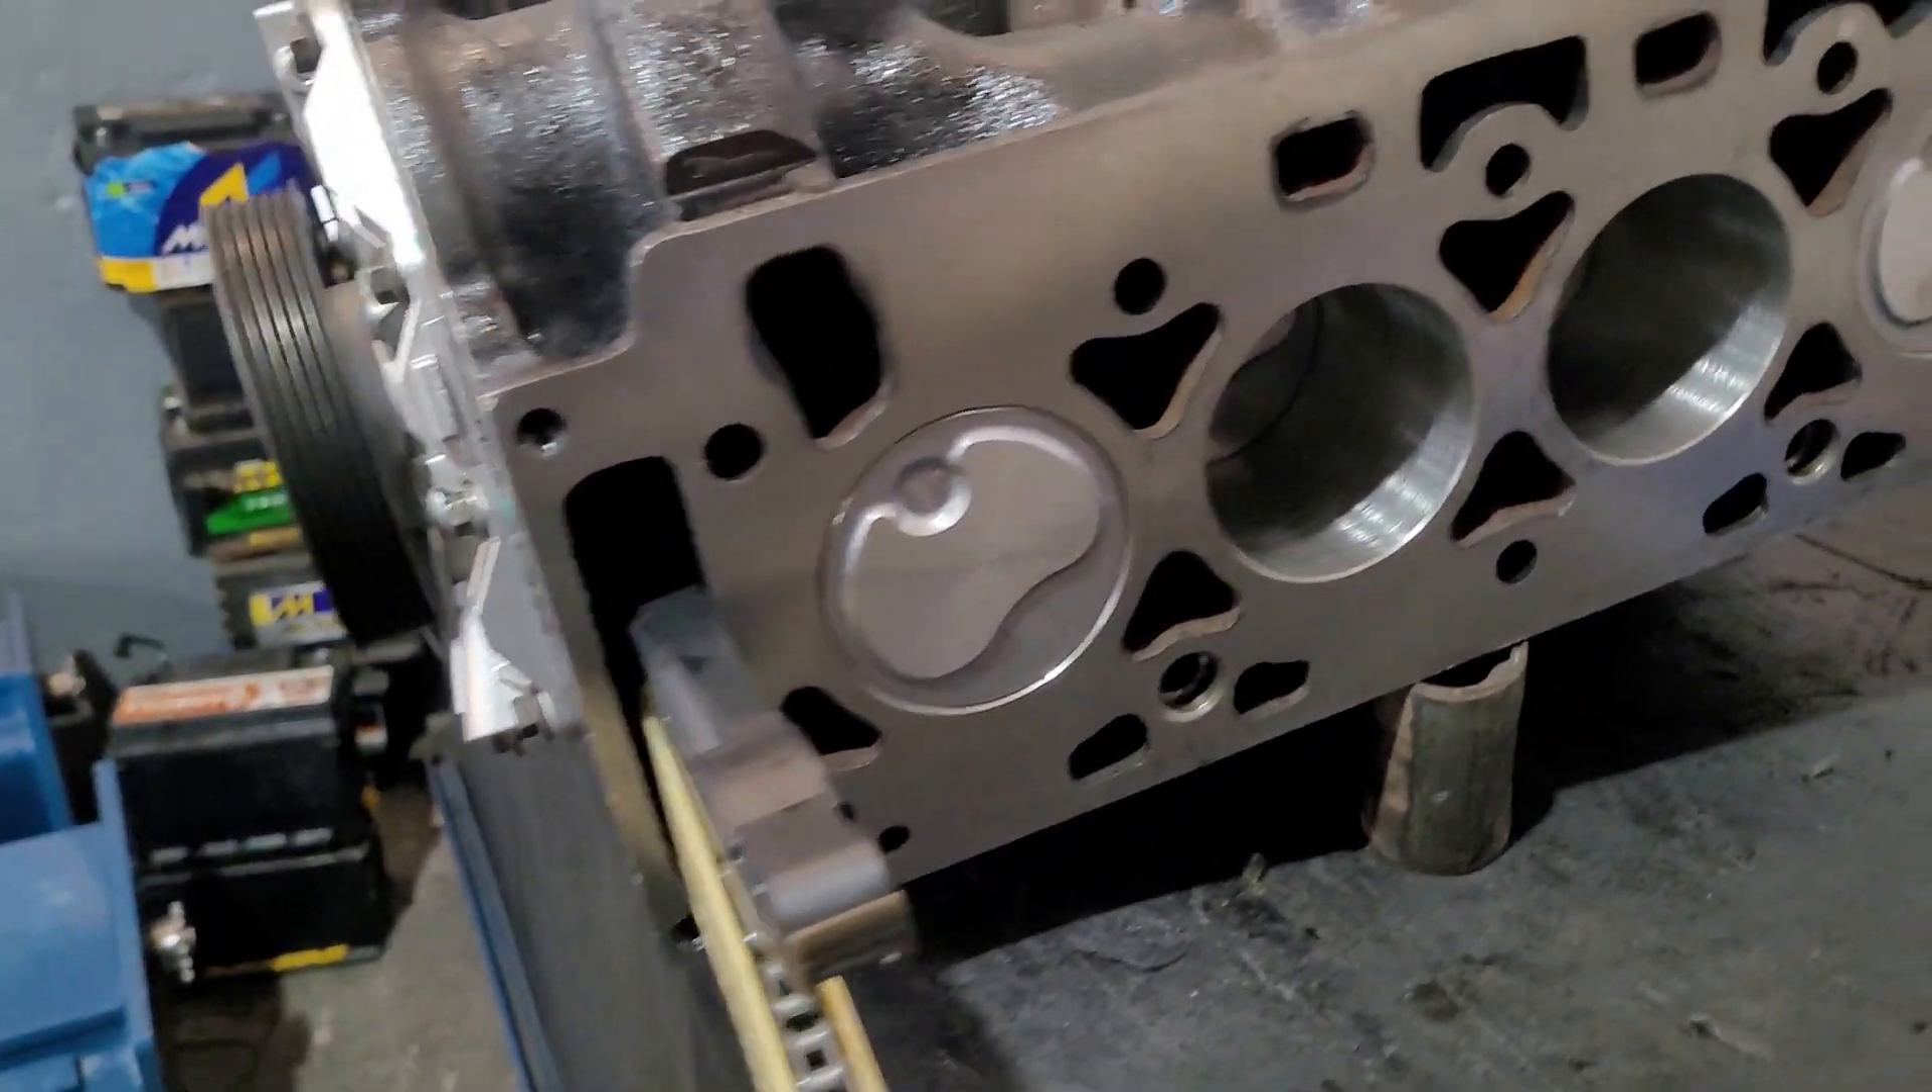Aí aqui já está instalado os pistões, tudo certinho.